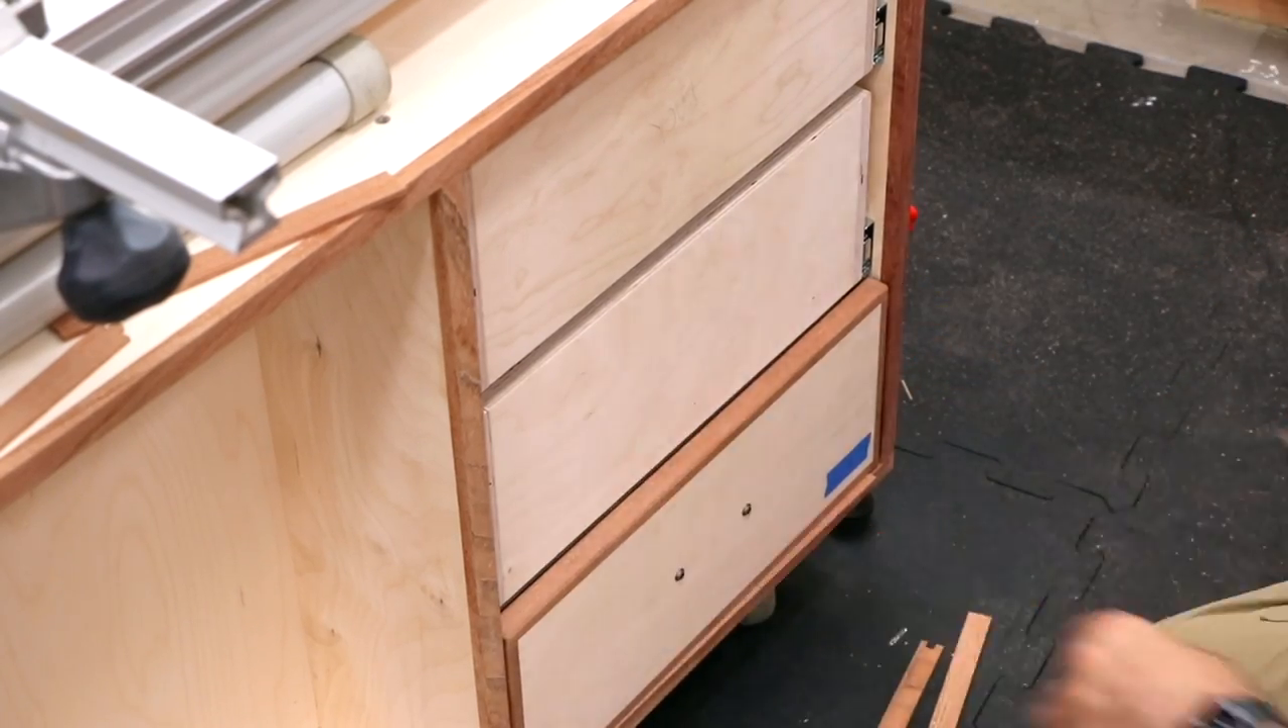But I don't install the hardware just yet.